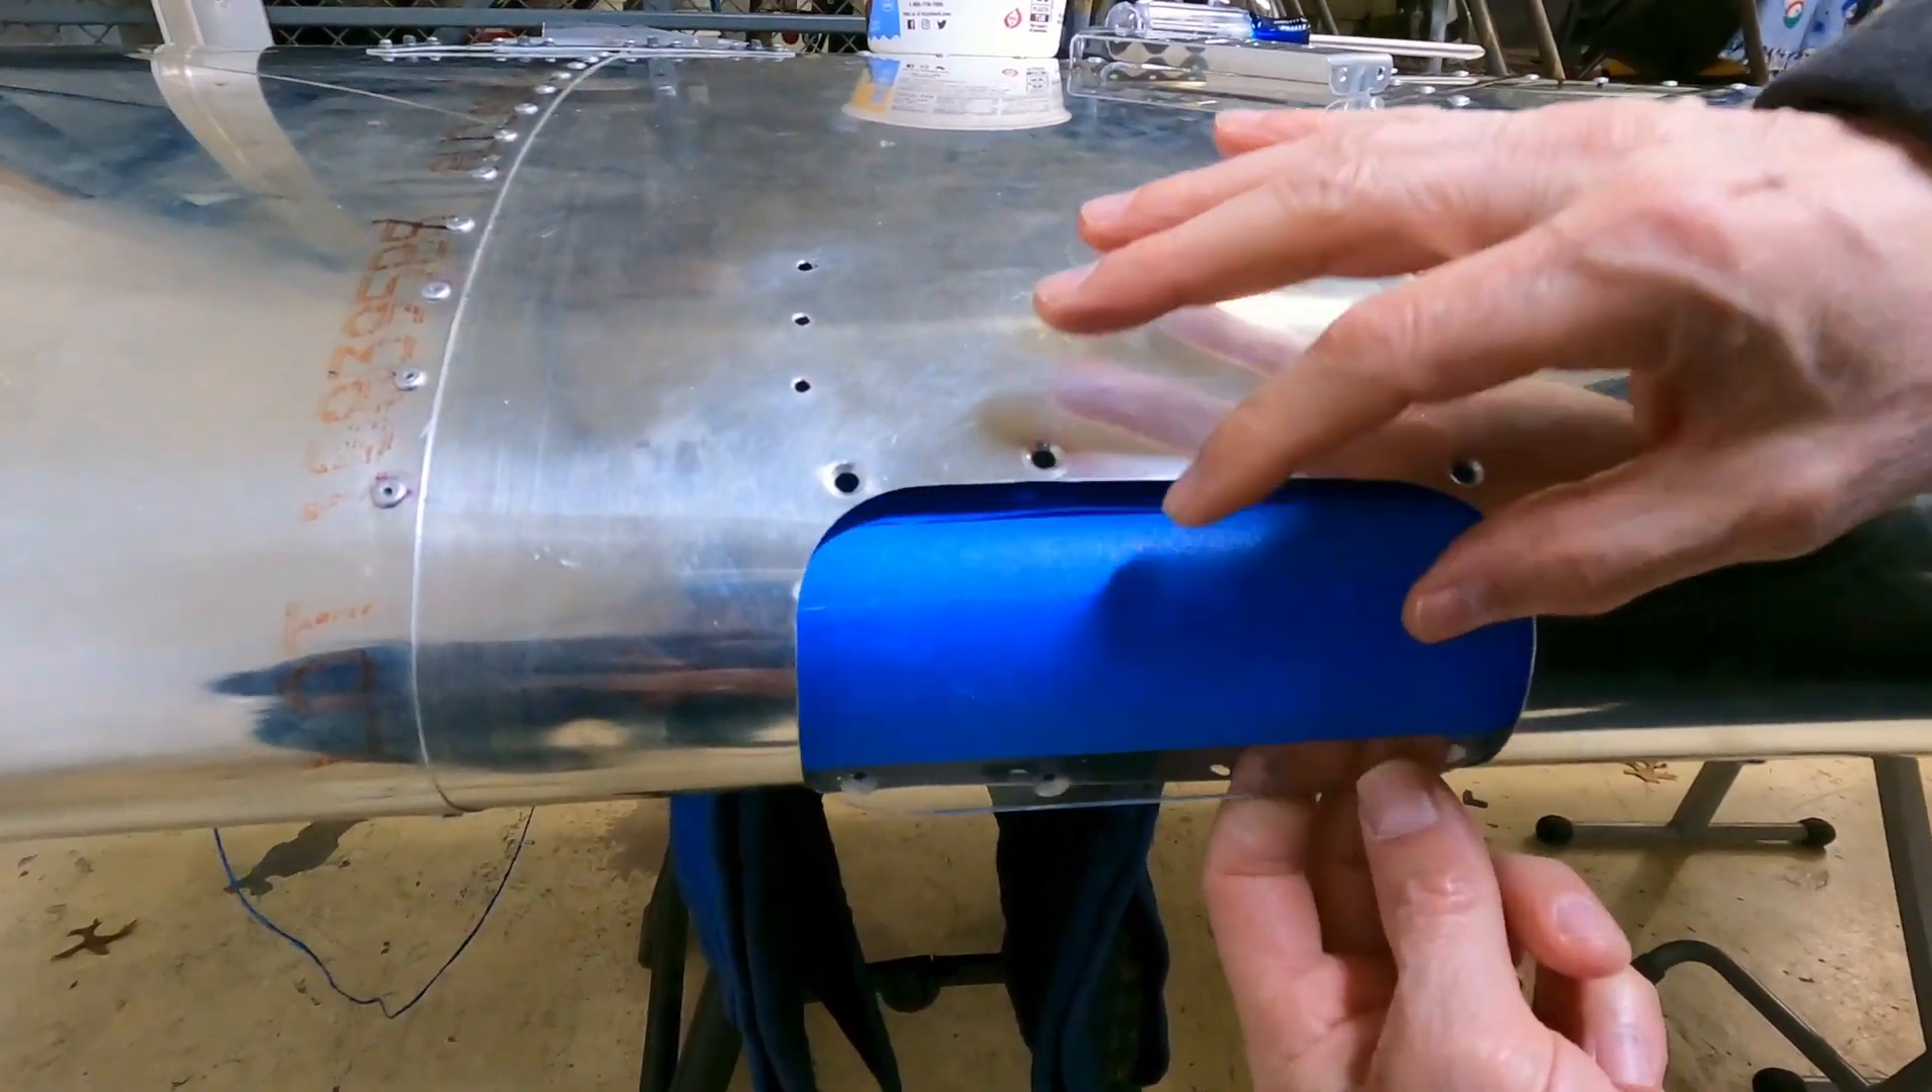So you can see the lens will essentially fit within there, within the wing like so.